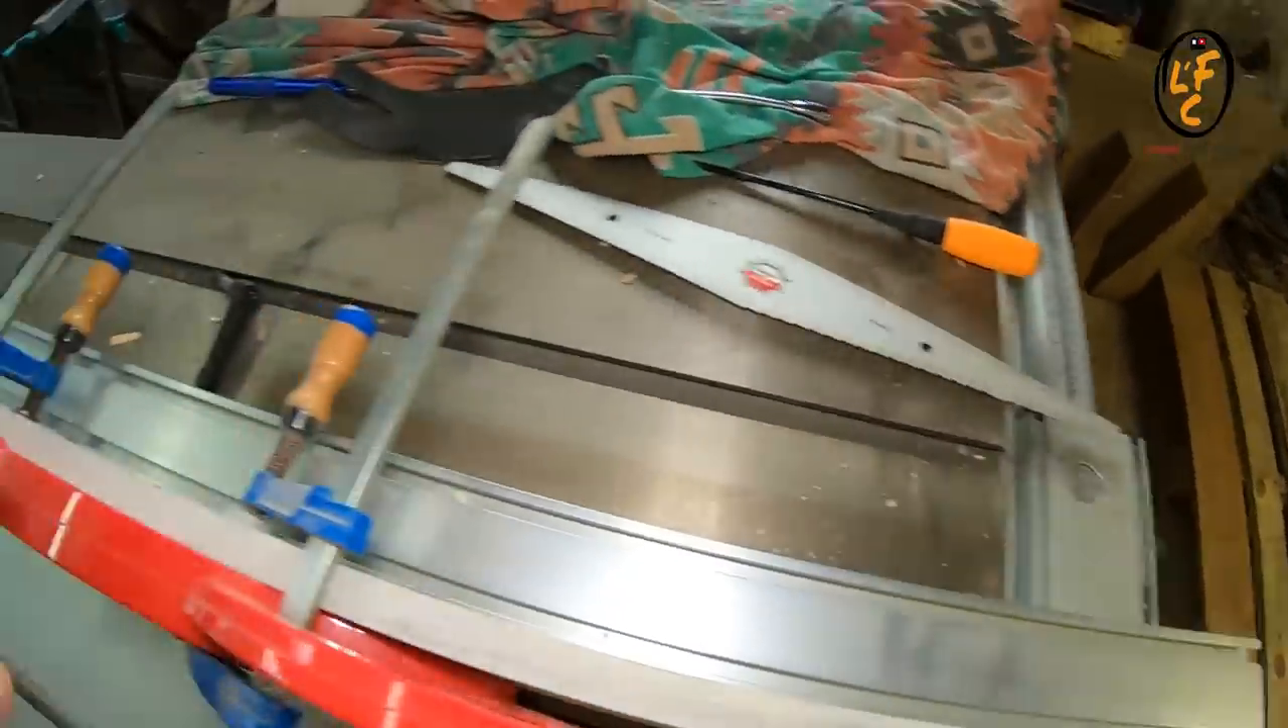Je suis venu fixer une règle de maçon le long de mon guide pour prolonger ce guide.